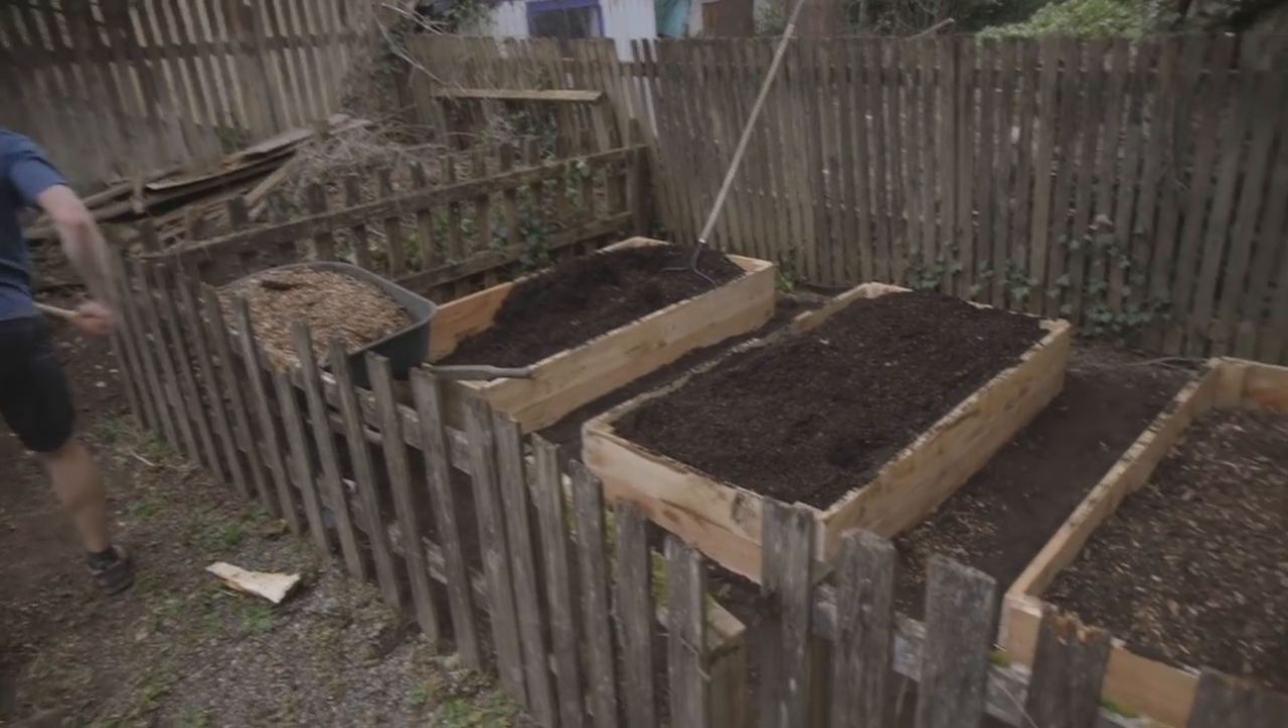So got the three beds in, as you've already seen.